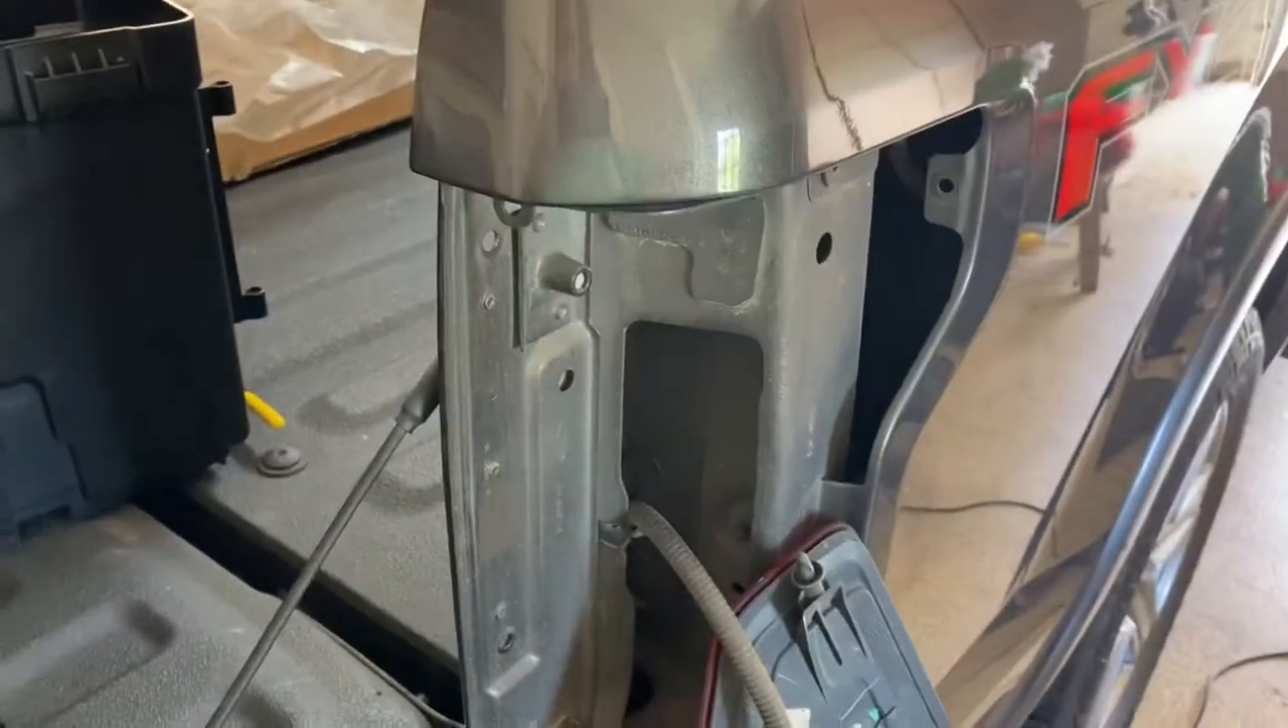Okay we got the tail light off.